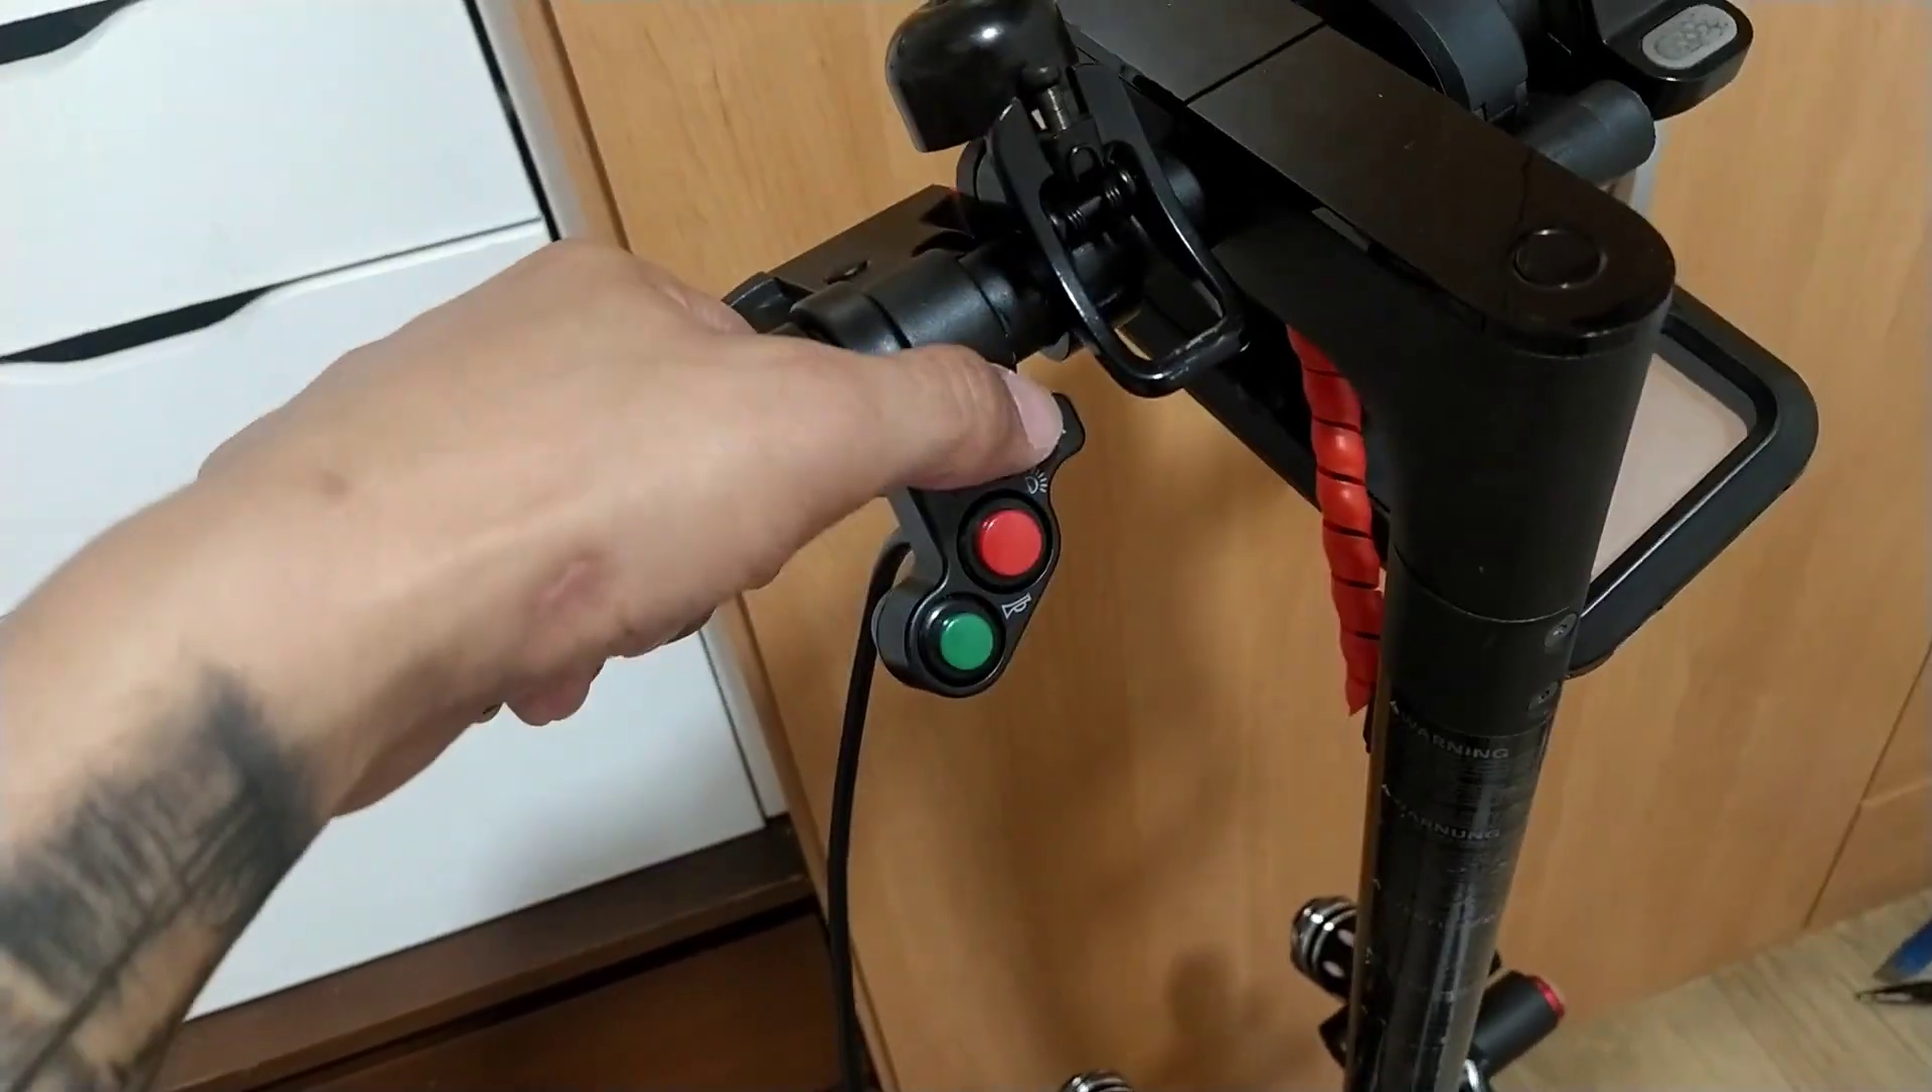I put already the switch as you can see.